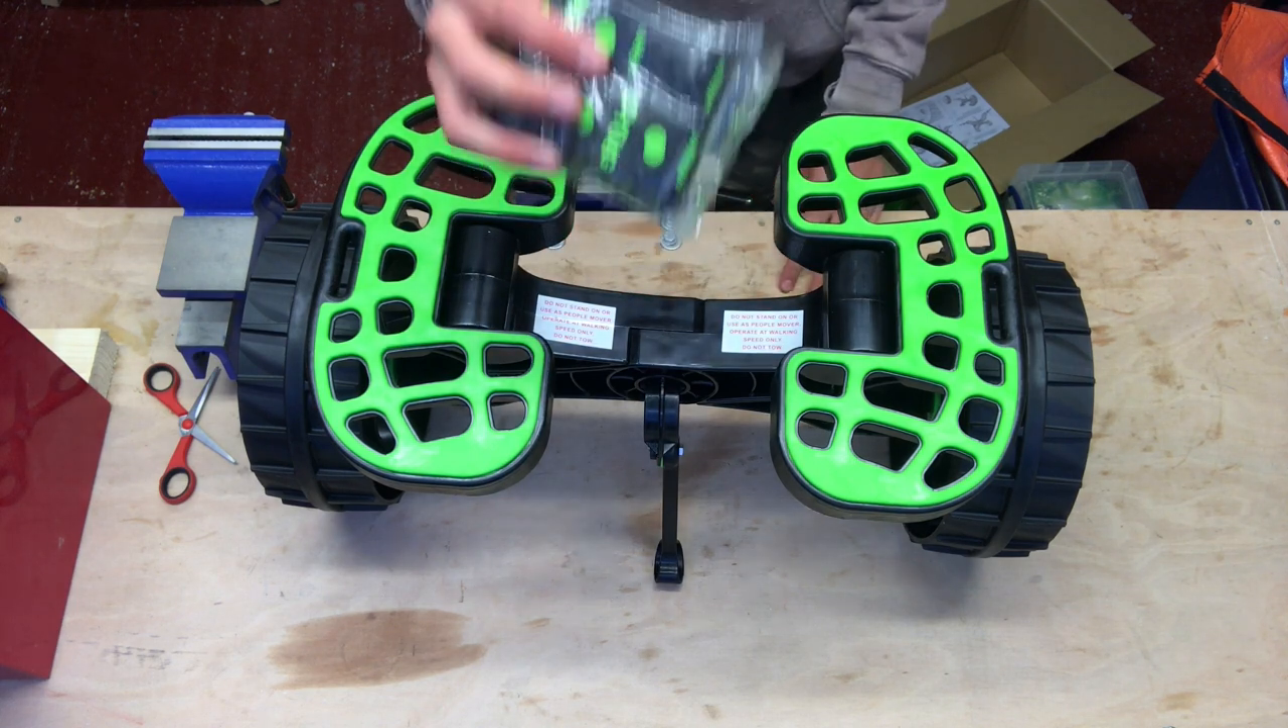There we have the main frame of the trolley assembled.